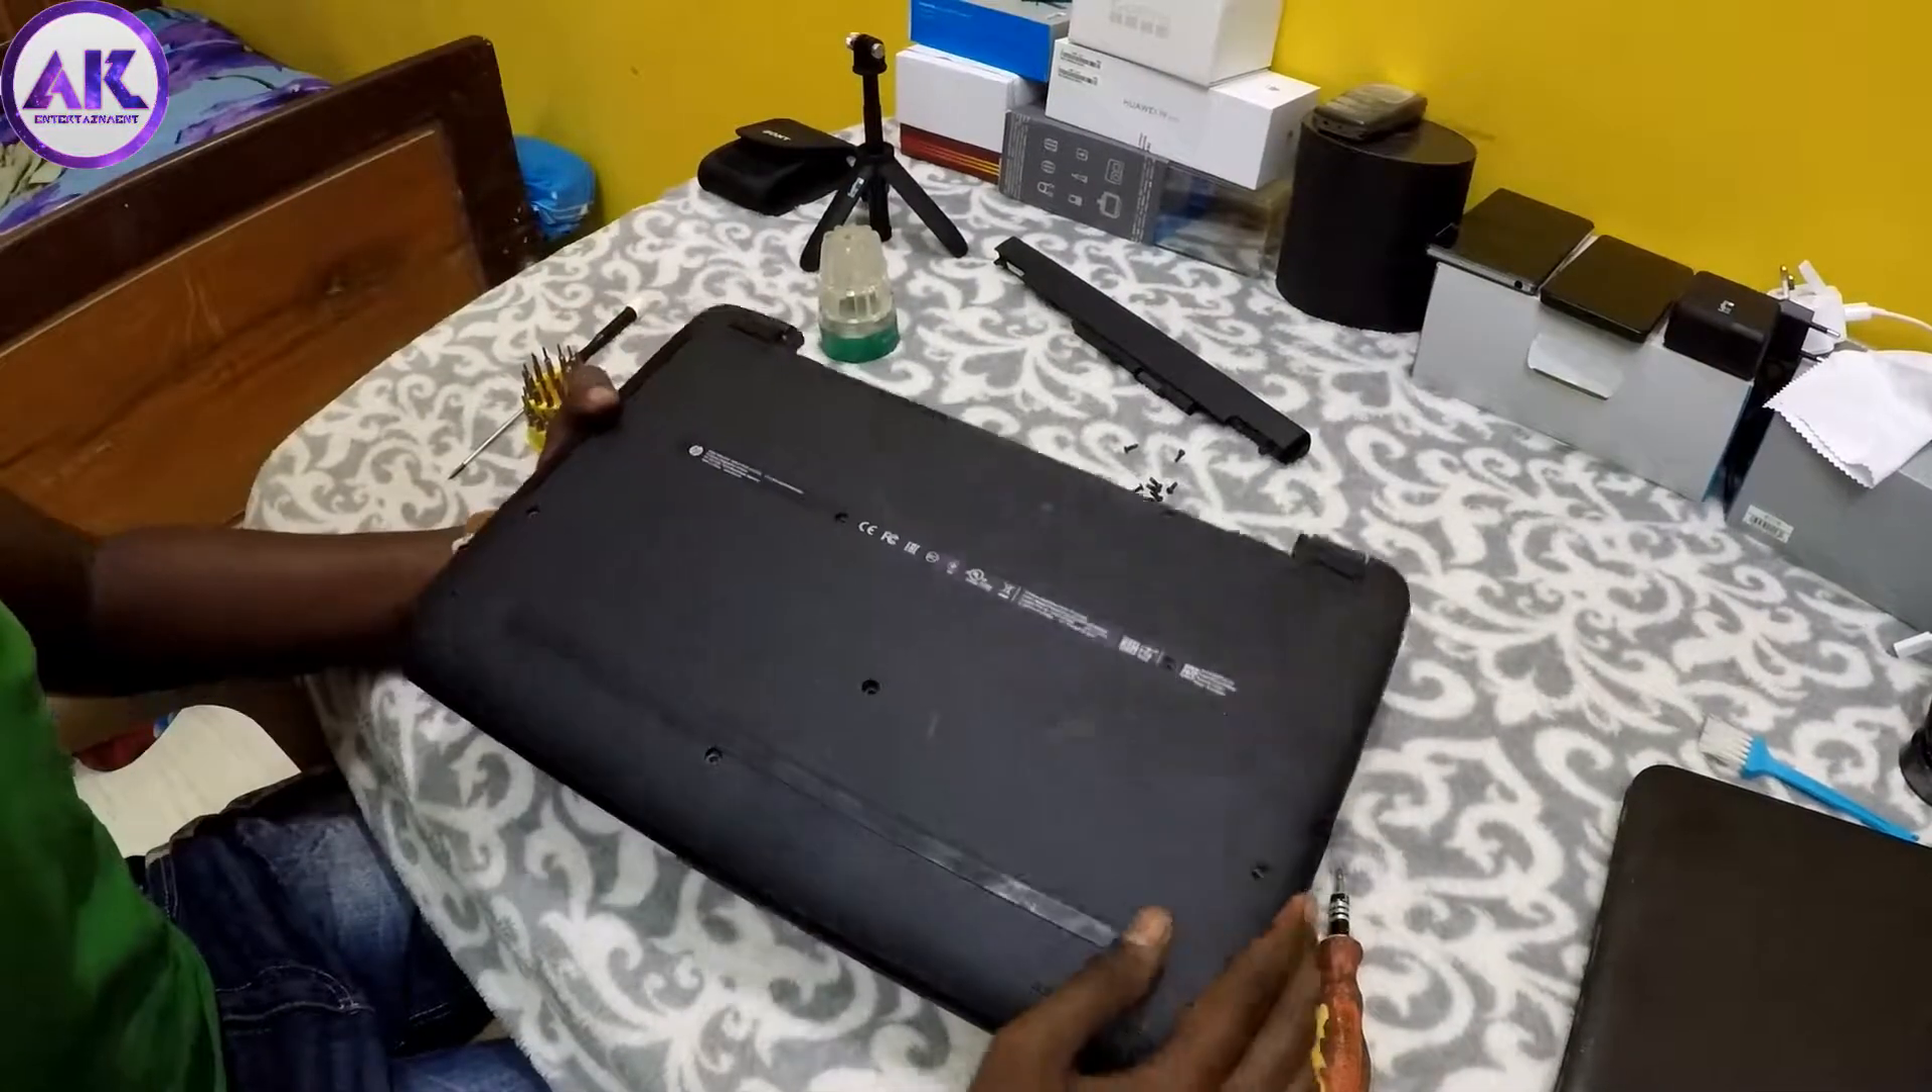So, we have now remove the battery.